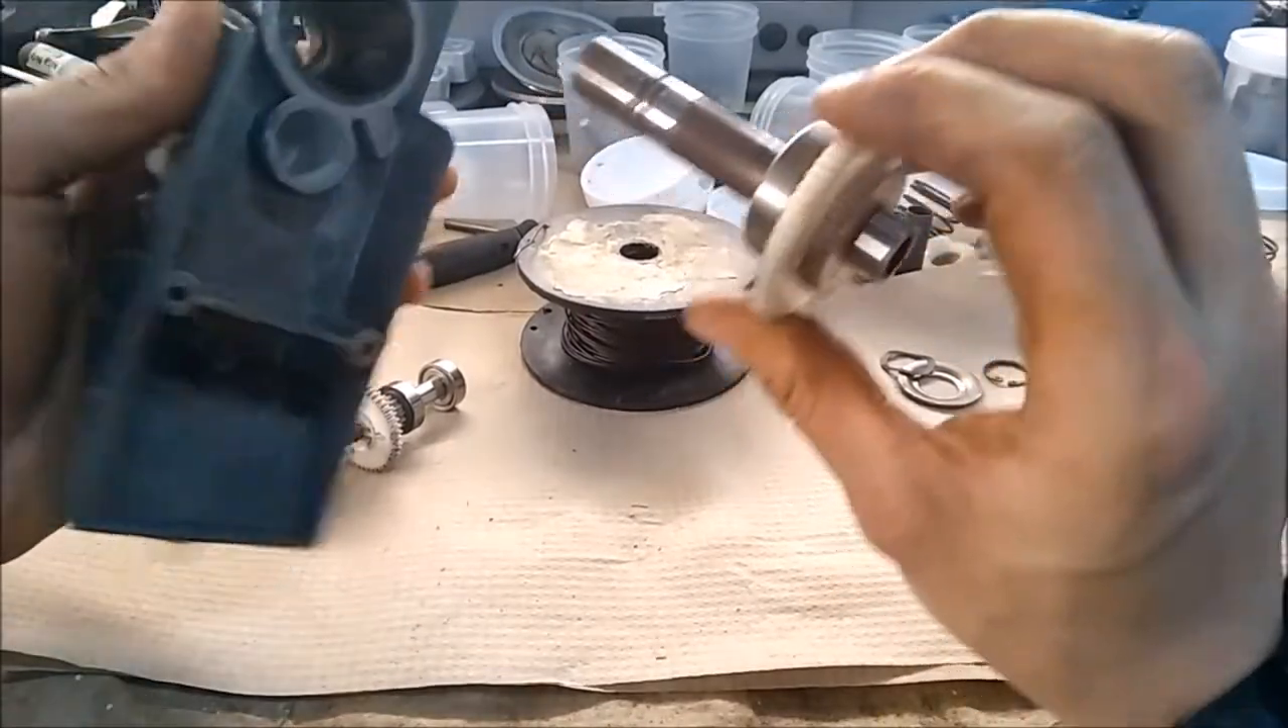We've got the front bearing still on the shaft.